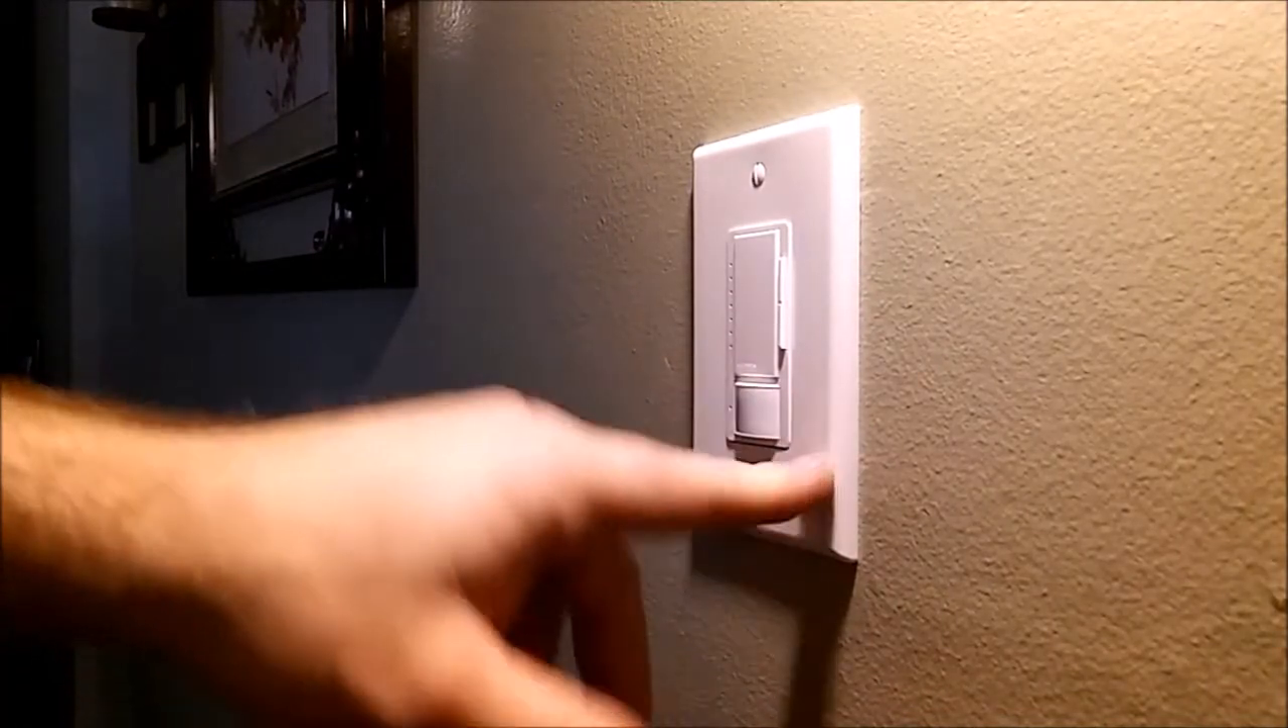All right and that is our light switch installed.